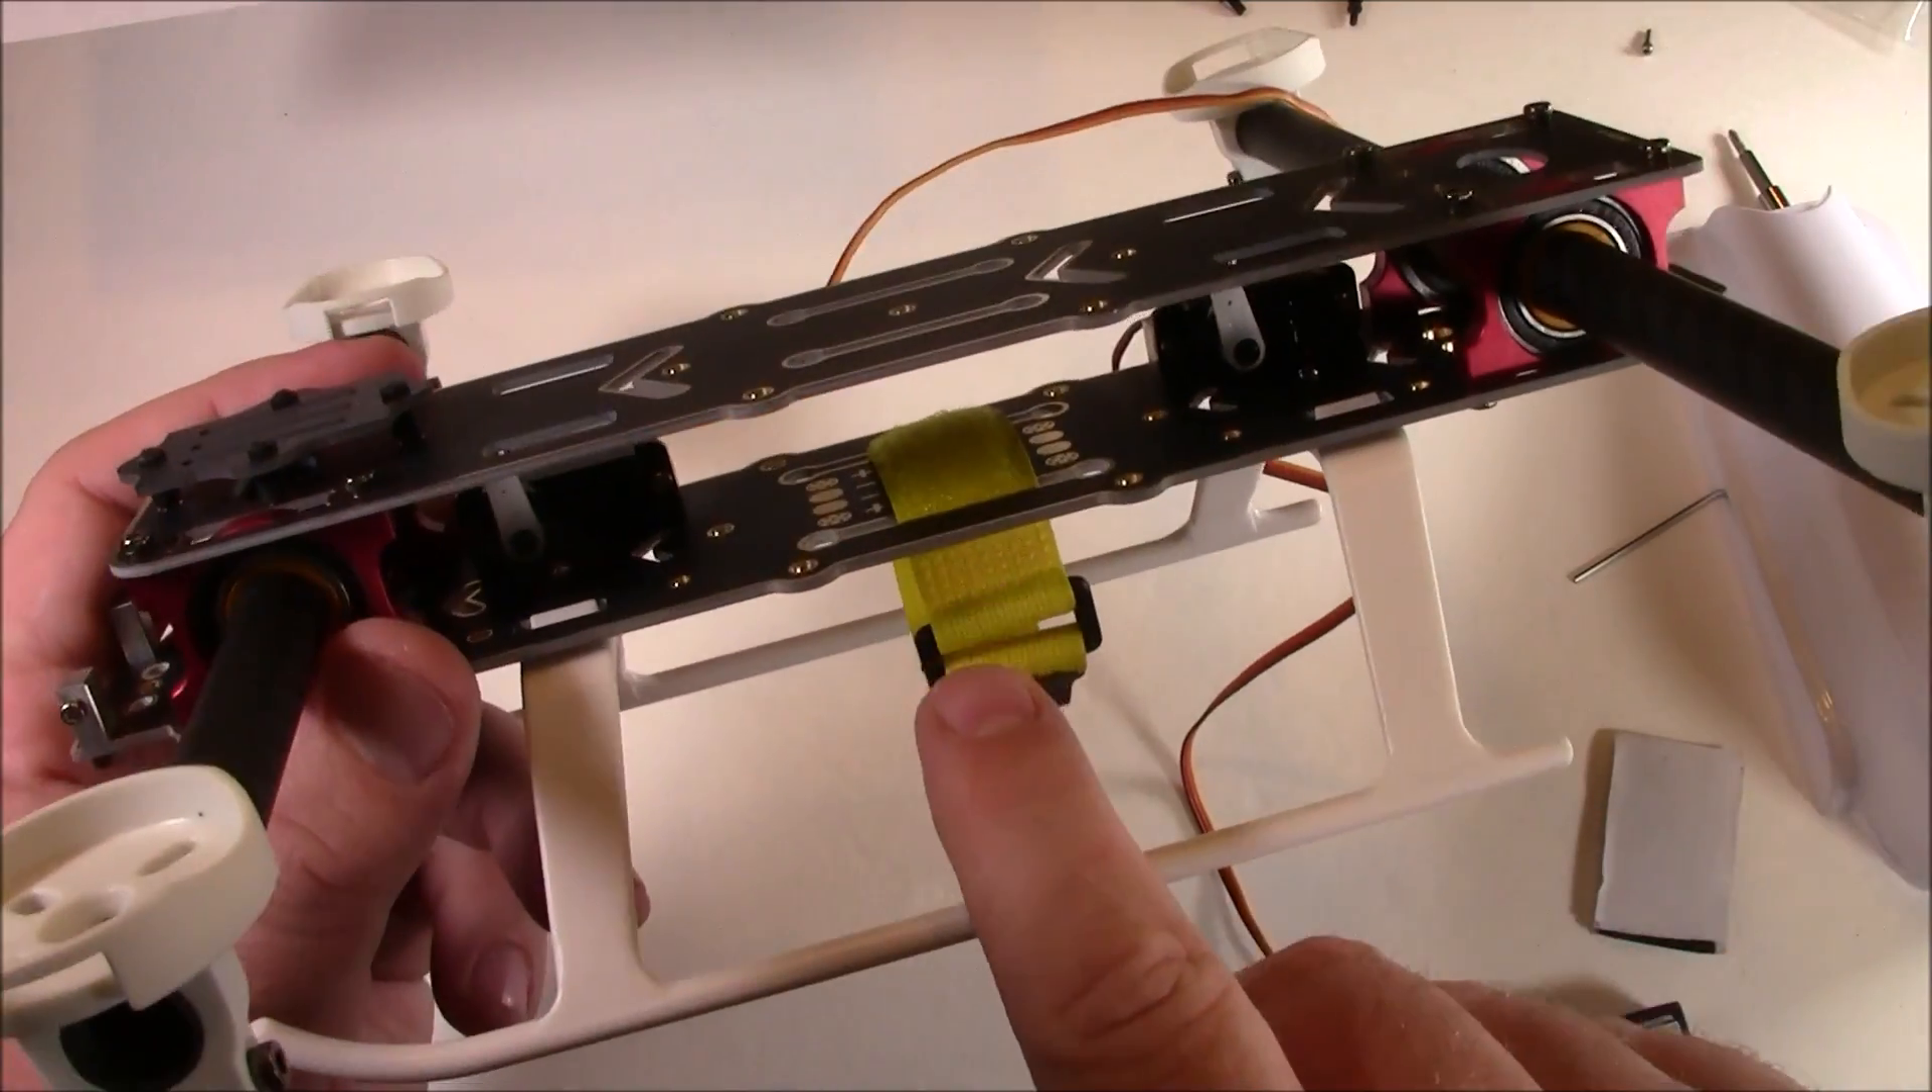So here it is with the landing gear on and the battery strap in place and the top plate on.